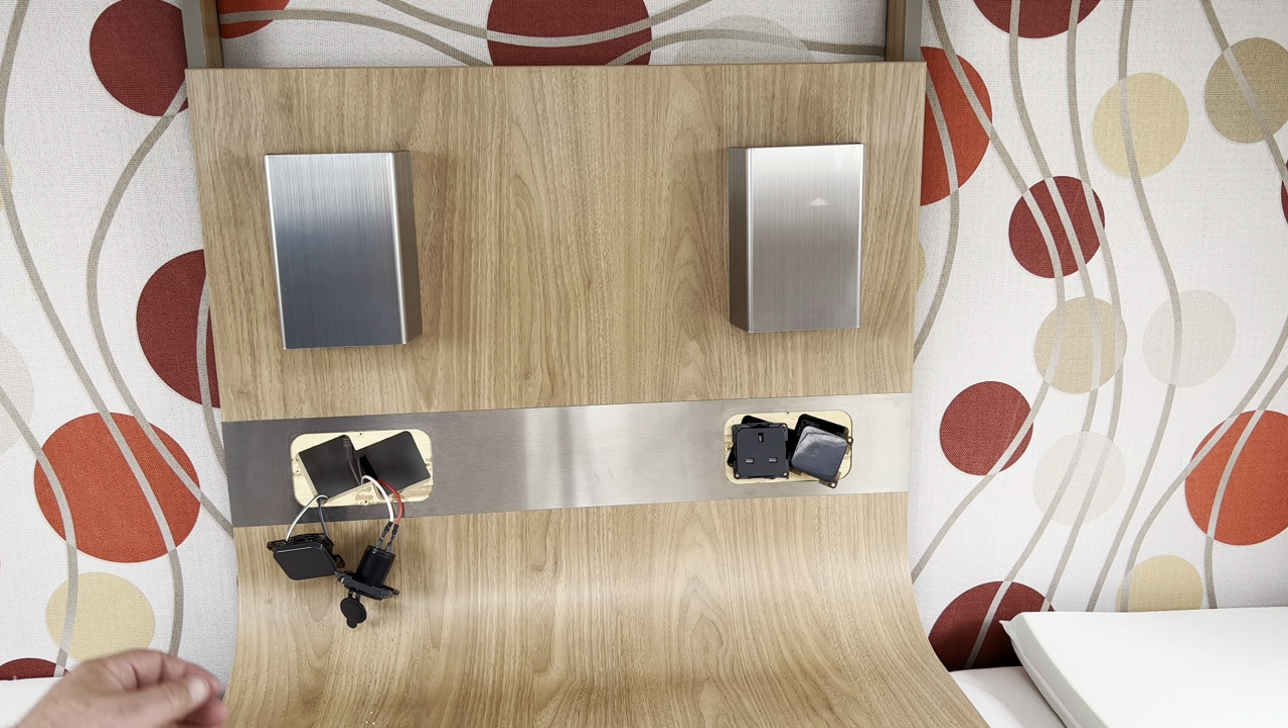Well that's both uh fascia plates pulled off.